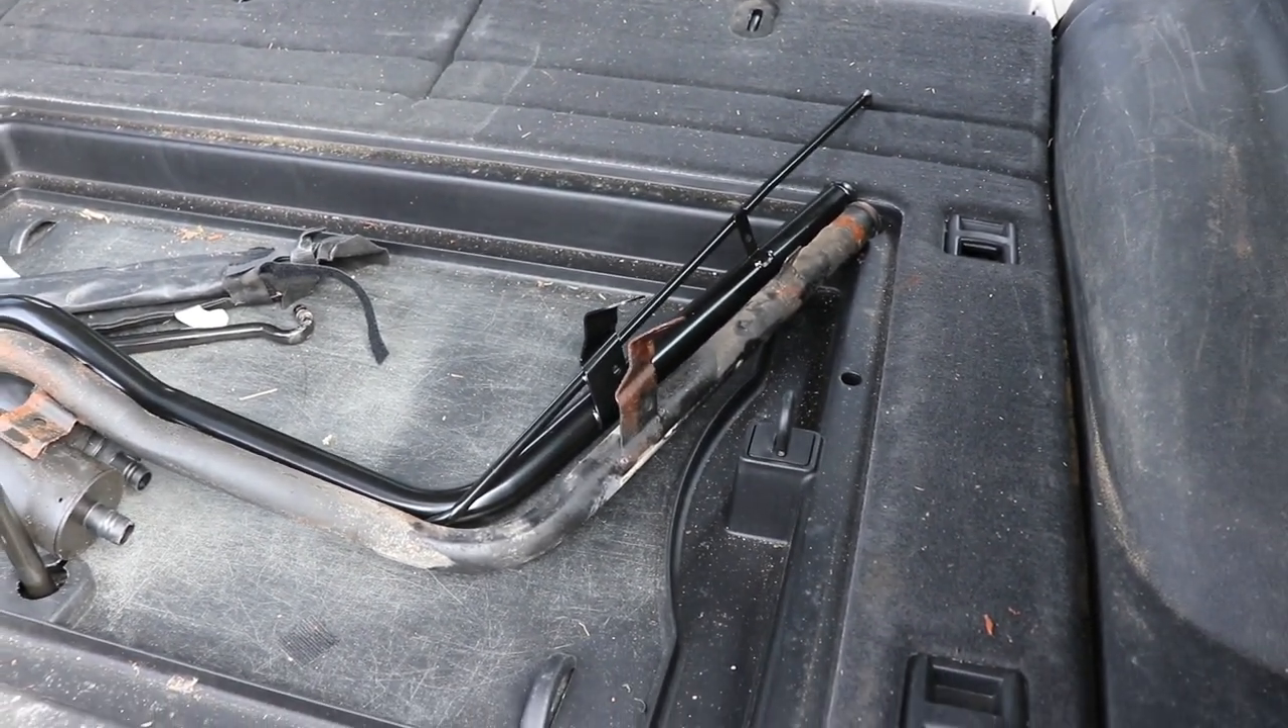The filler neck is out so I'll take a look underneath and show you what I'm doing.